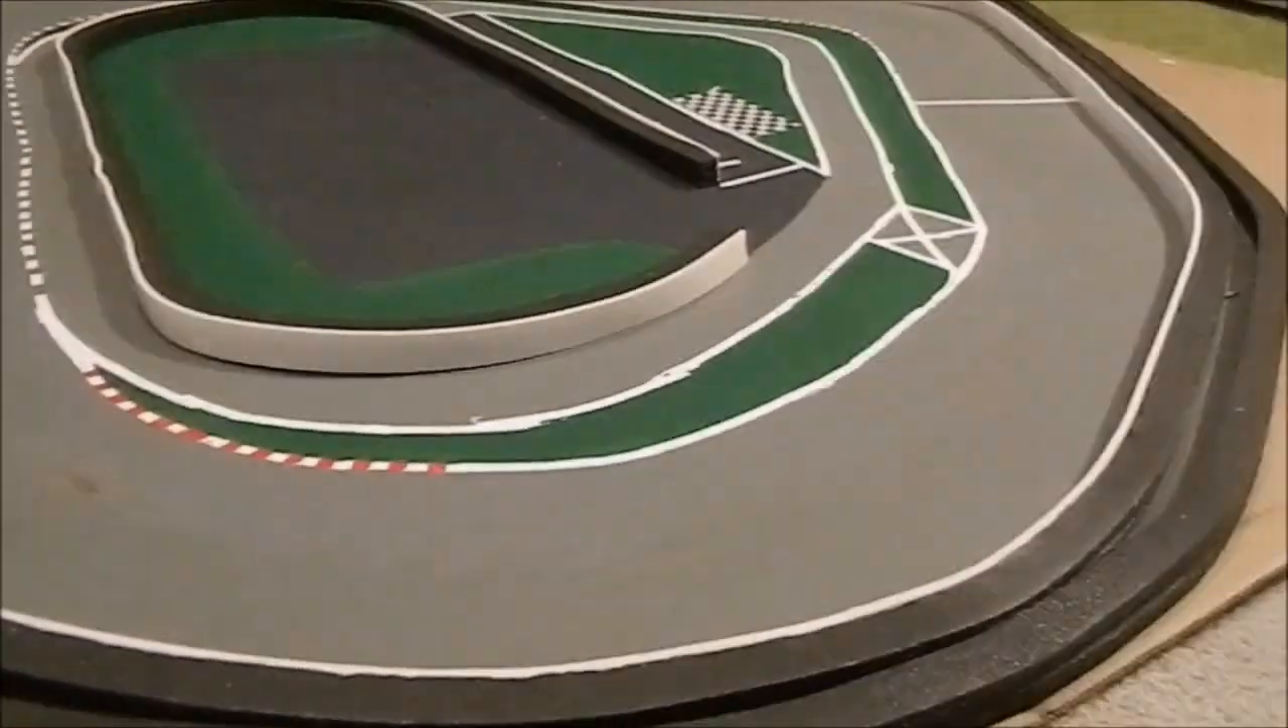All right, the walls have been added.